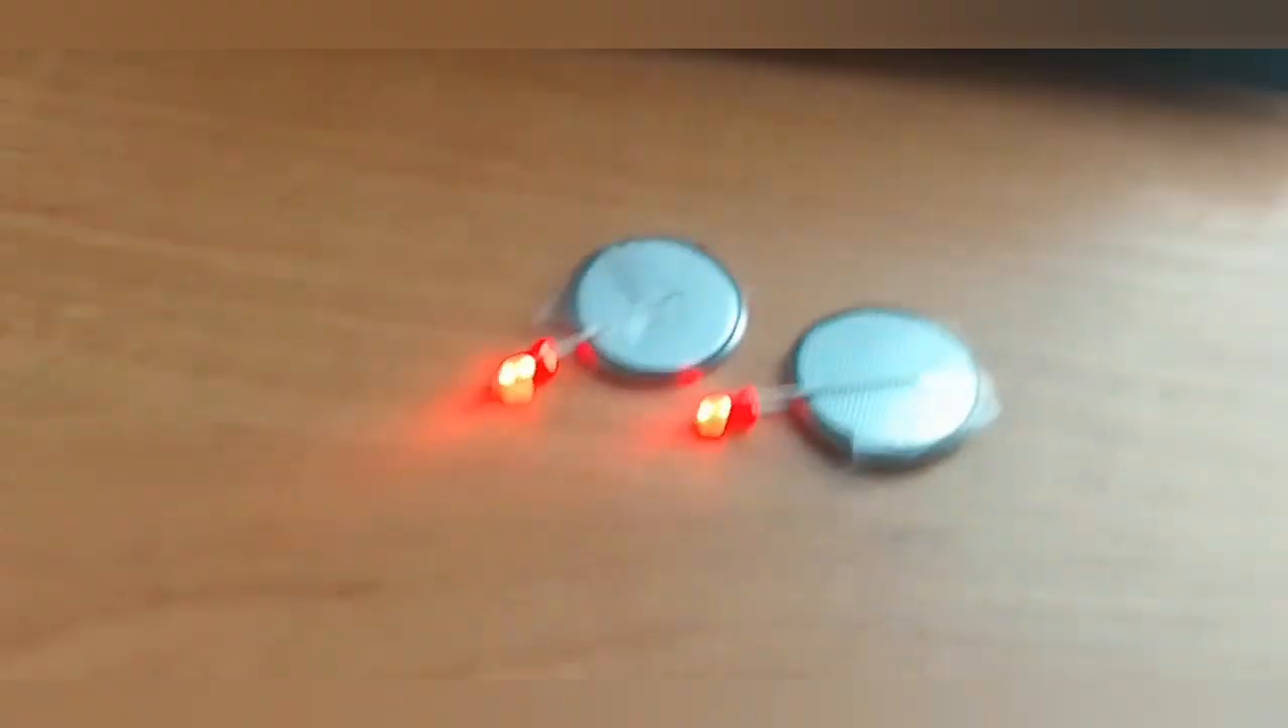Только что я присоединил вторую светодиод.